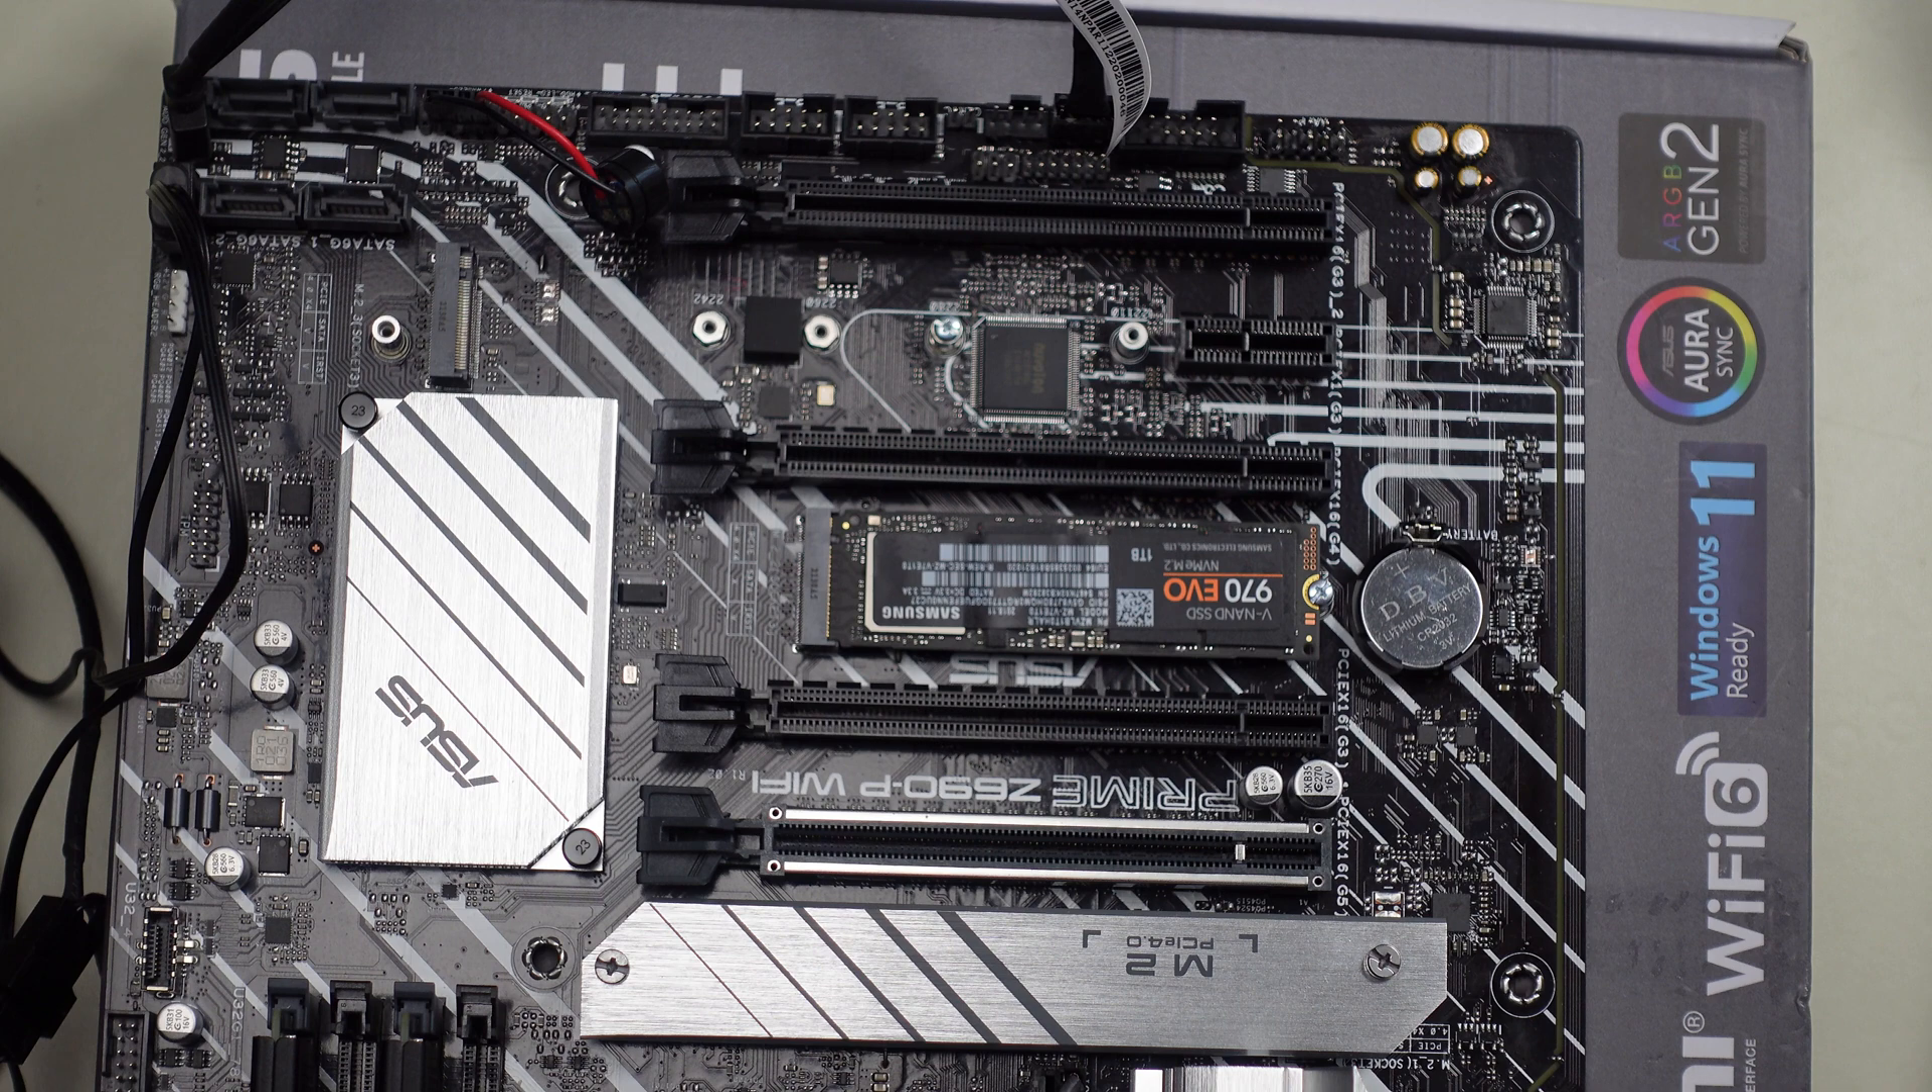So with that the drive is installed onto the motherboard.